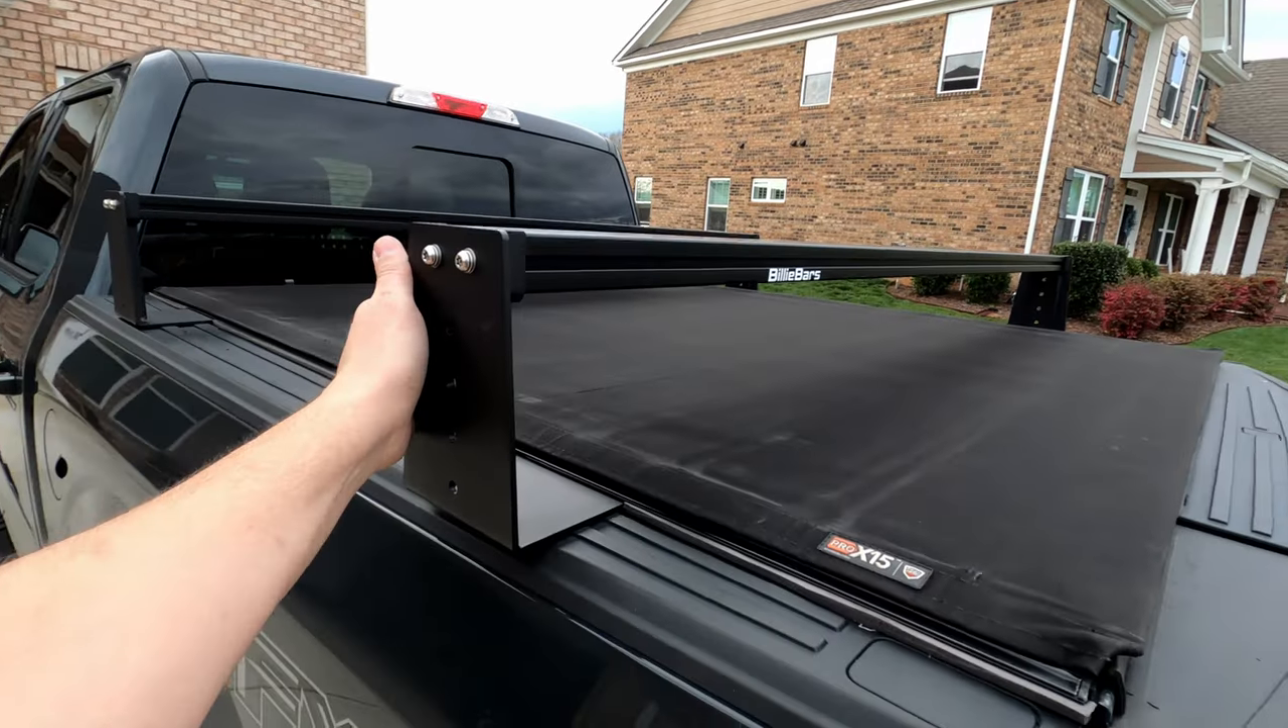The billy bars are installed they're secured solid the tunnel cover is back on.